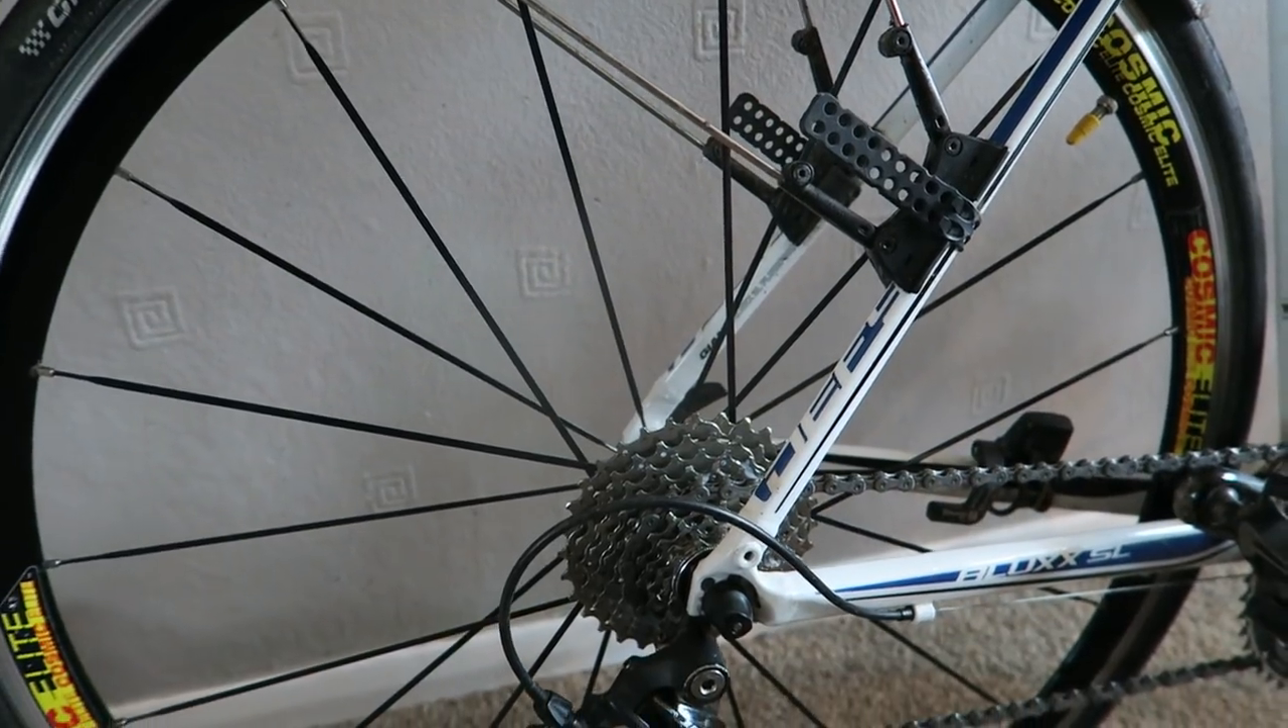The cassette is cleaned all lubed and i've put the back wheel back on the bike.